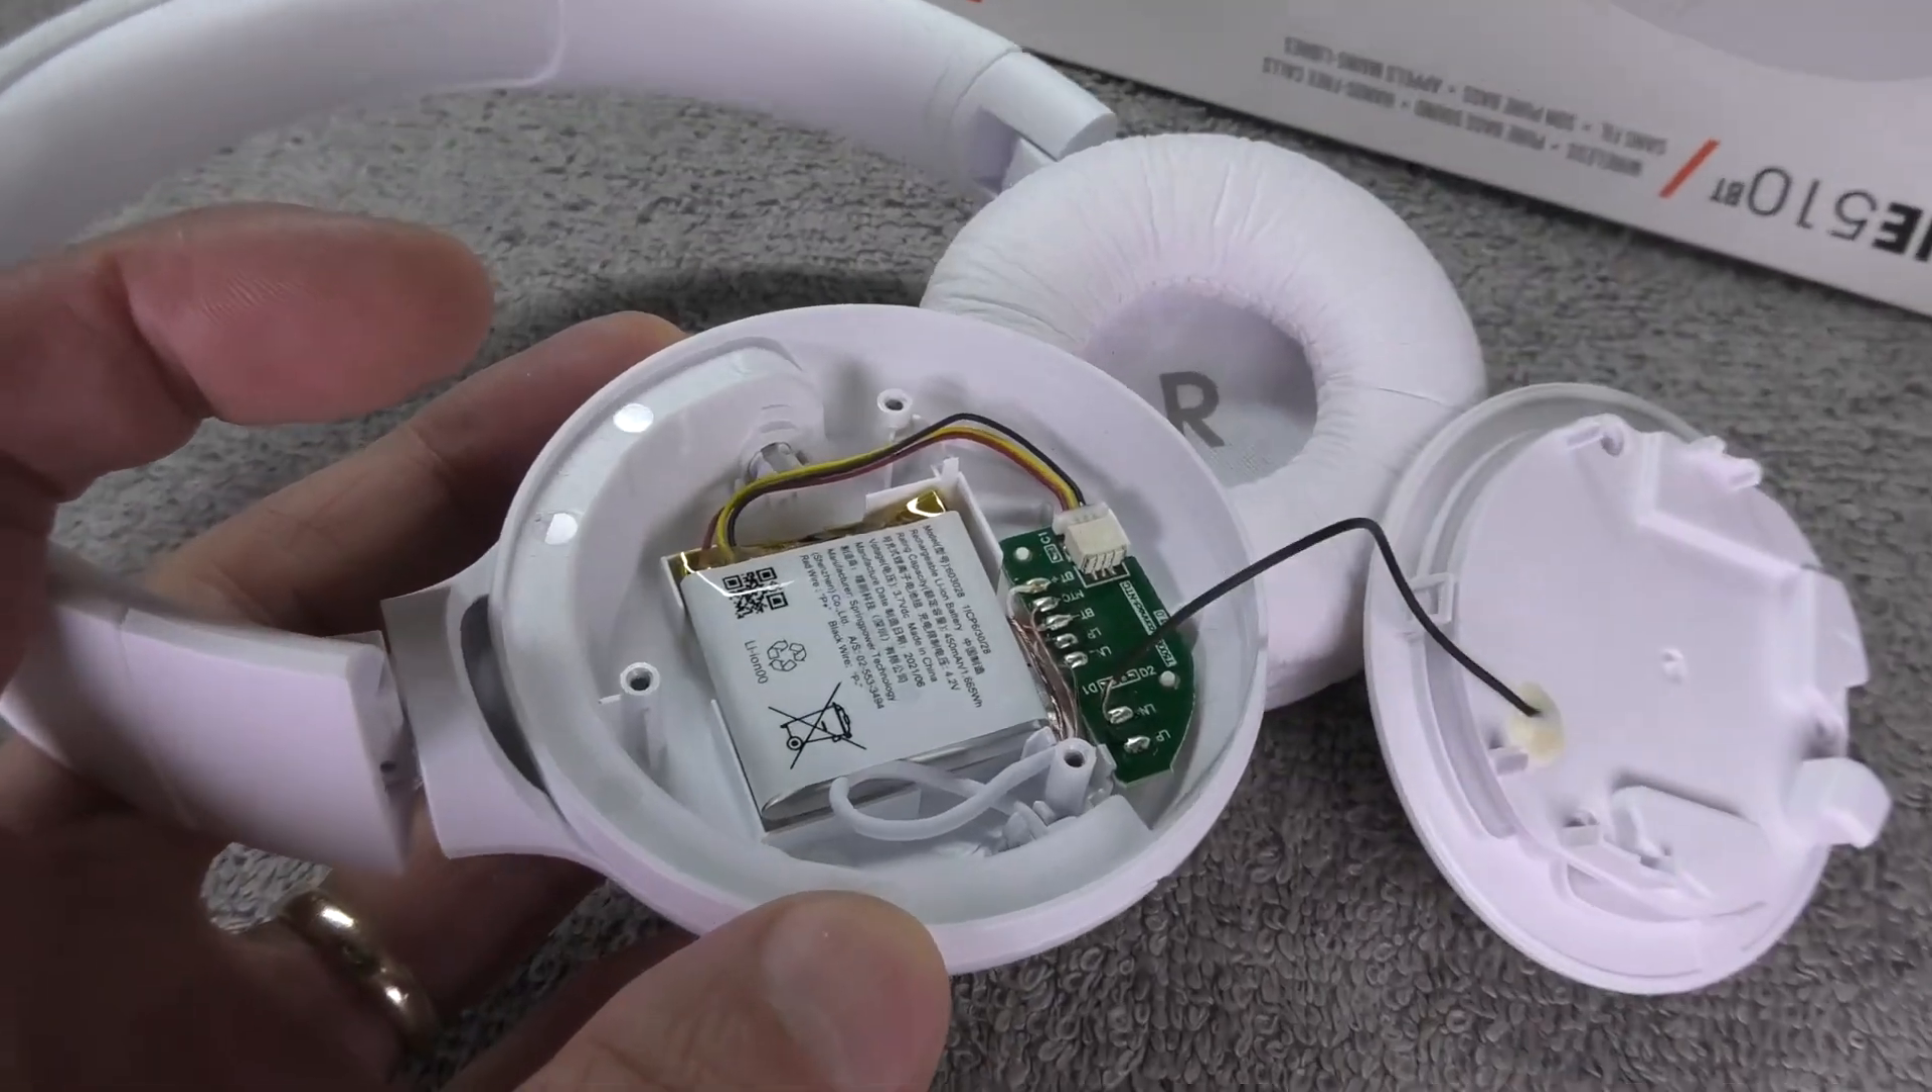So see this here really carefully I'm going to detach this and at this point we can already see here the battery inside of the earcup so it turned out to be really easily accessible.